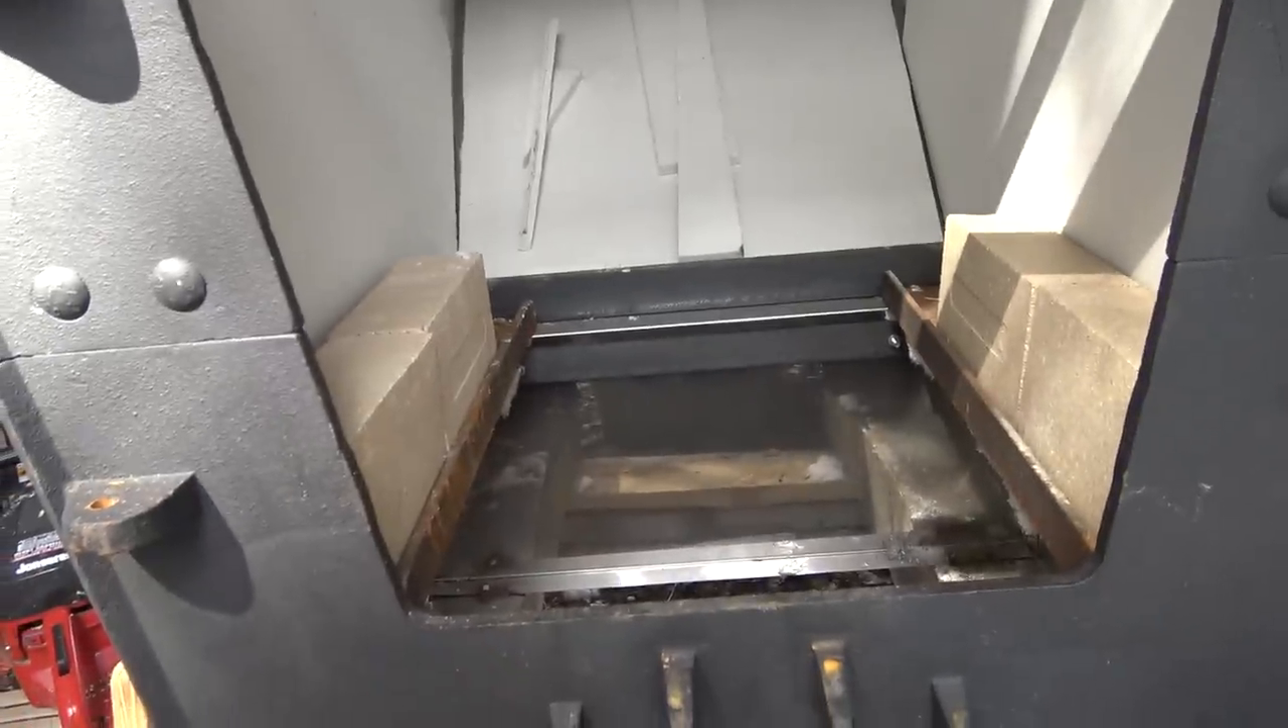So we're looking in the front door here now and you can see I started to dry lay some of these bricks and I'm going to dry lay them to make sure they all fit.